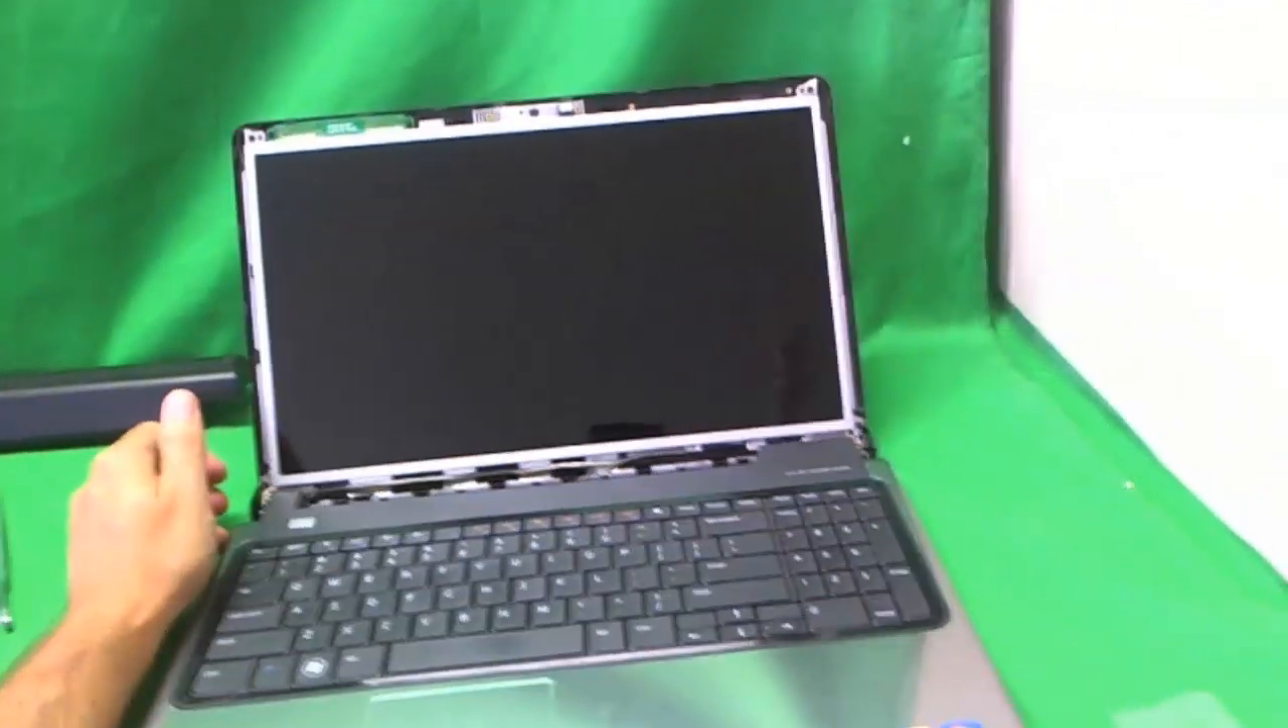Okay, the screen bezel is off. And now we have the screen exposed.